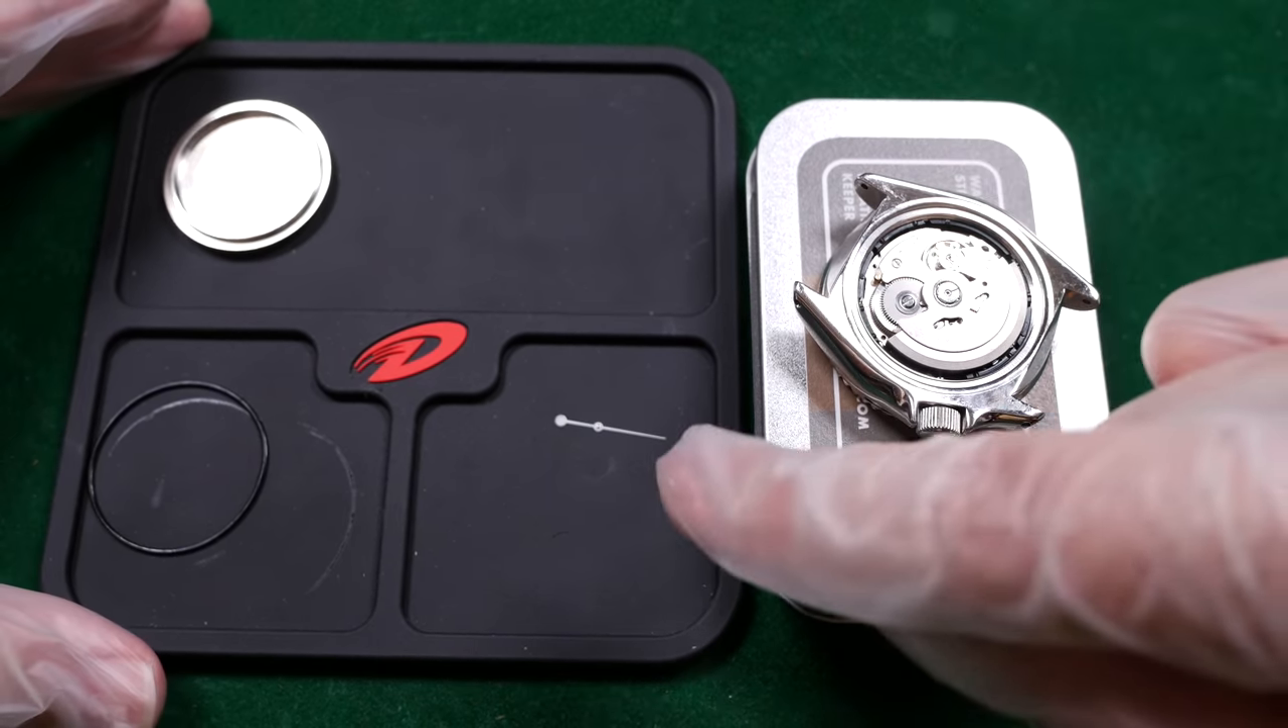We've got our old seconds hand off to the side here.